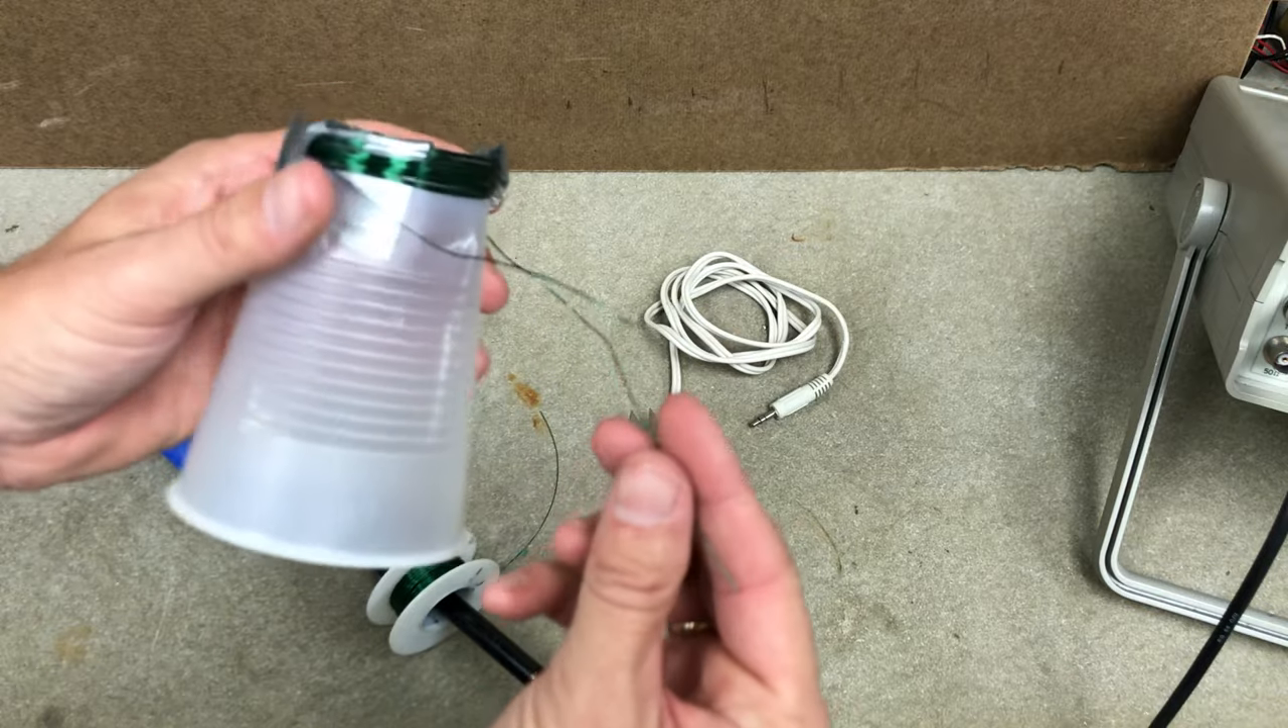Okay so now I have the coil of wire and I only need to attach a magnet.